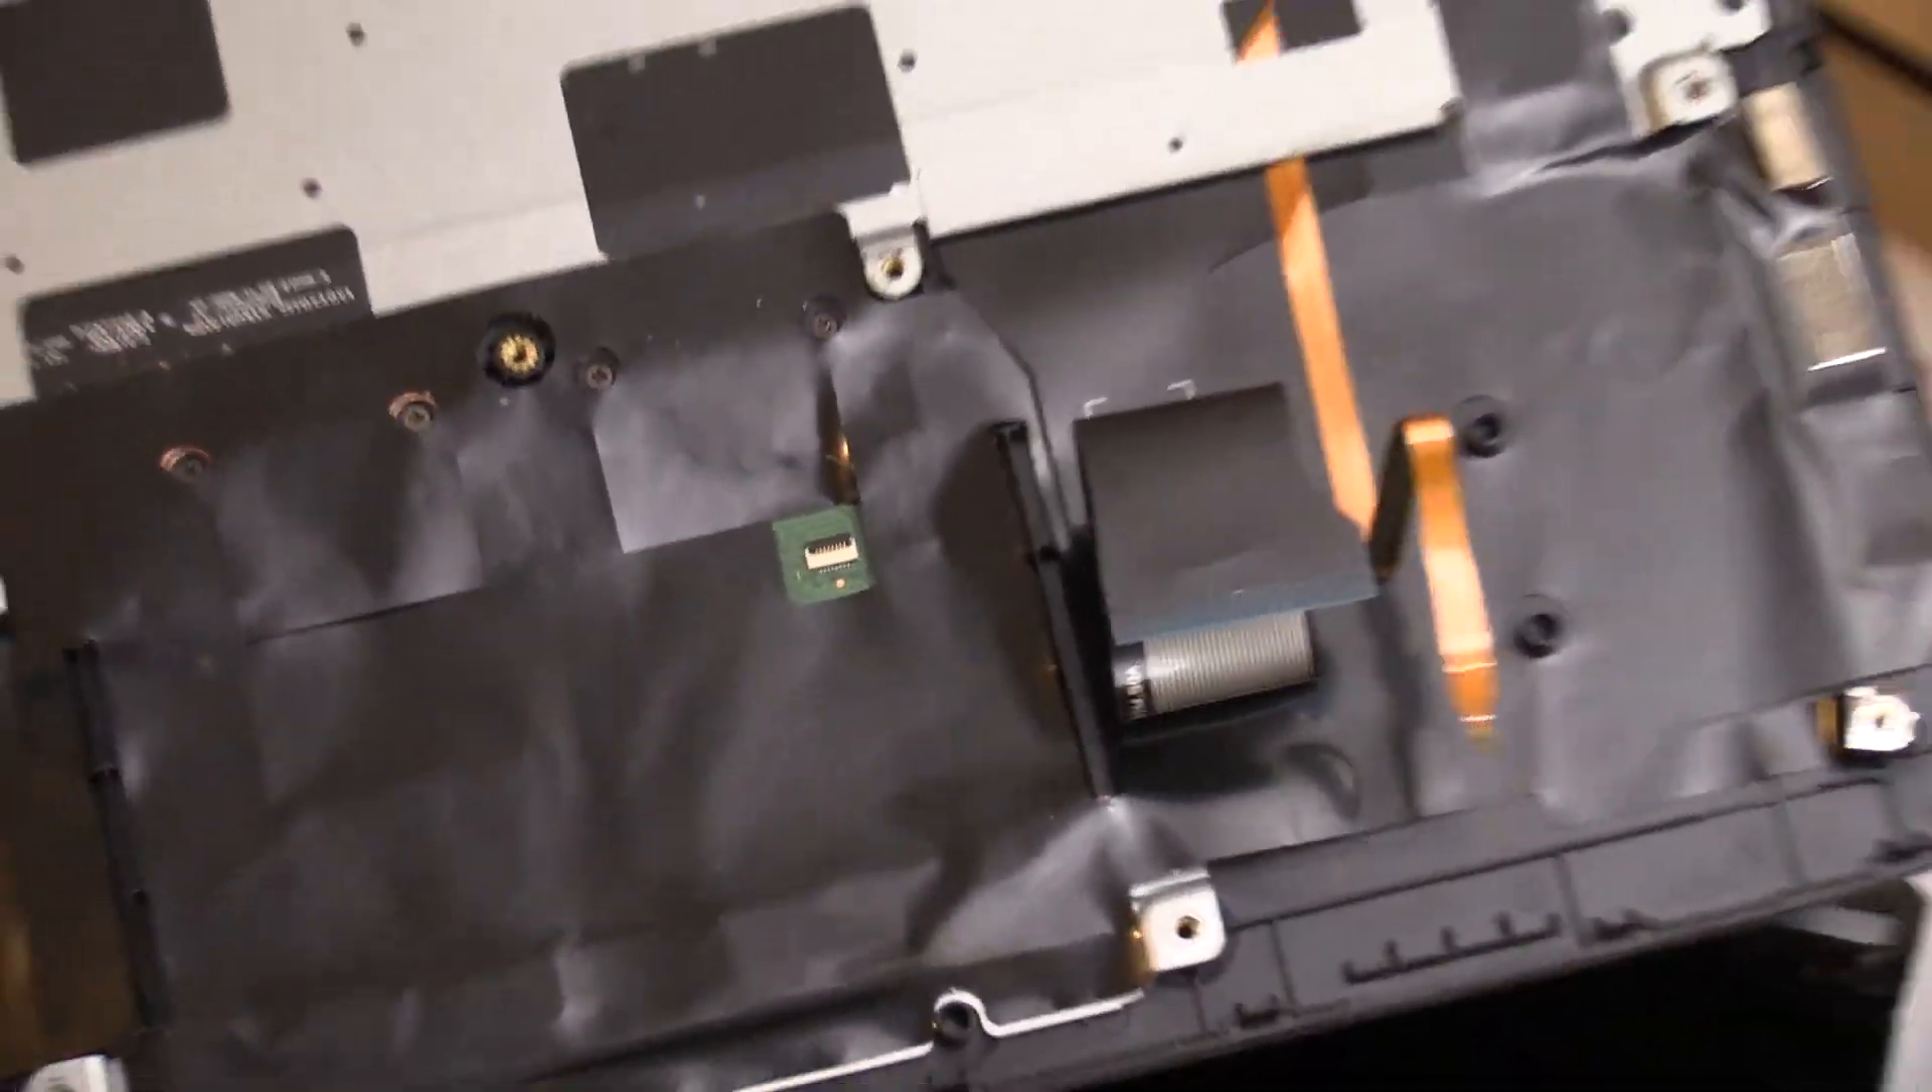The keyboard is removed. We have multiple ribbon cables.